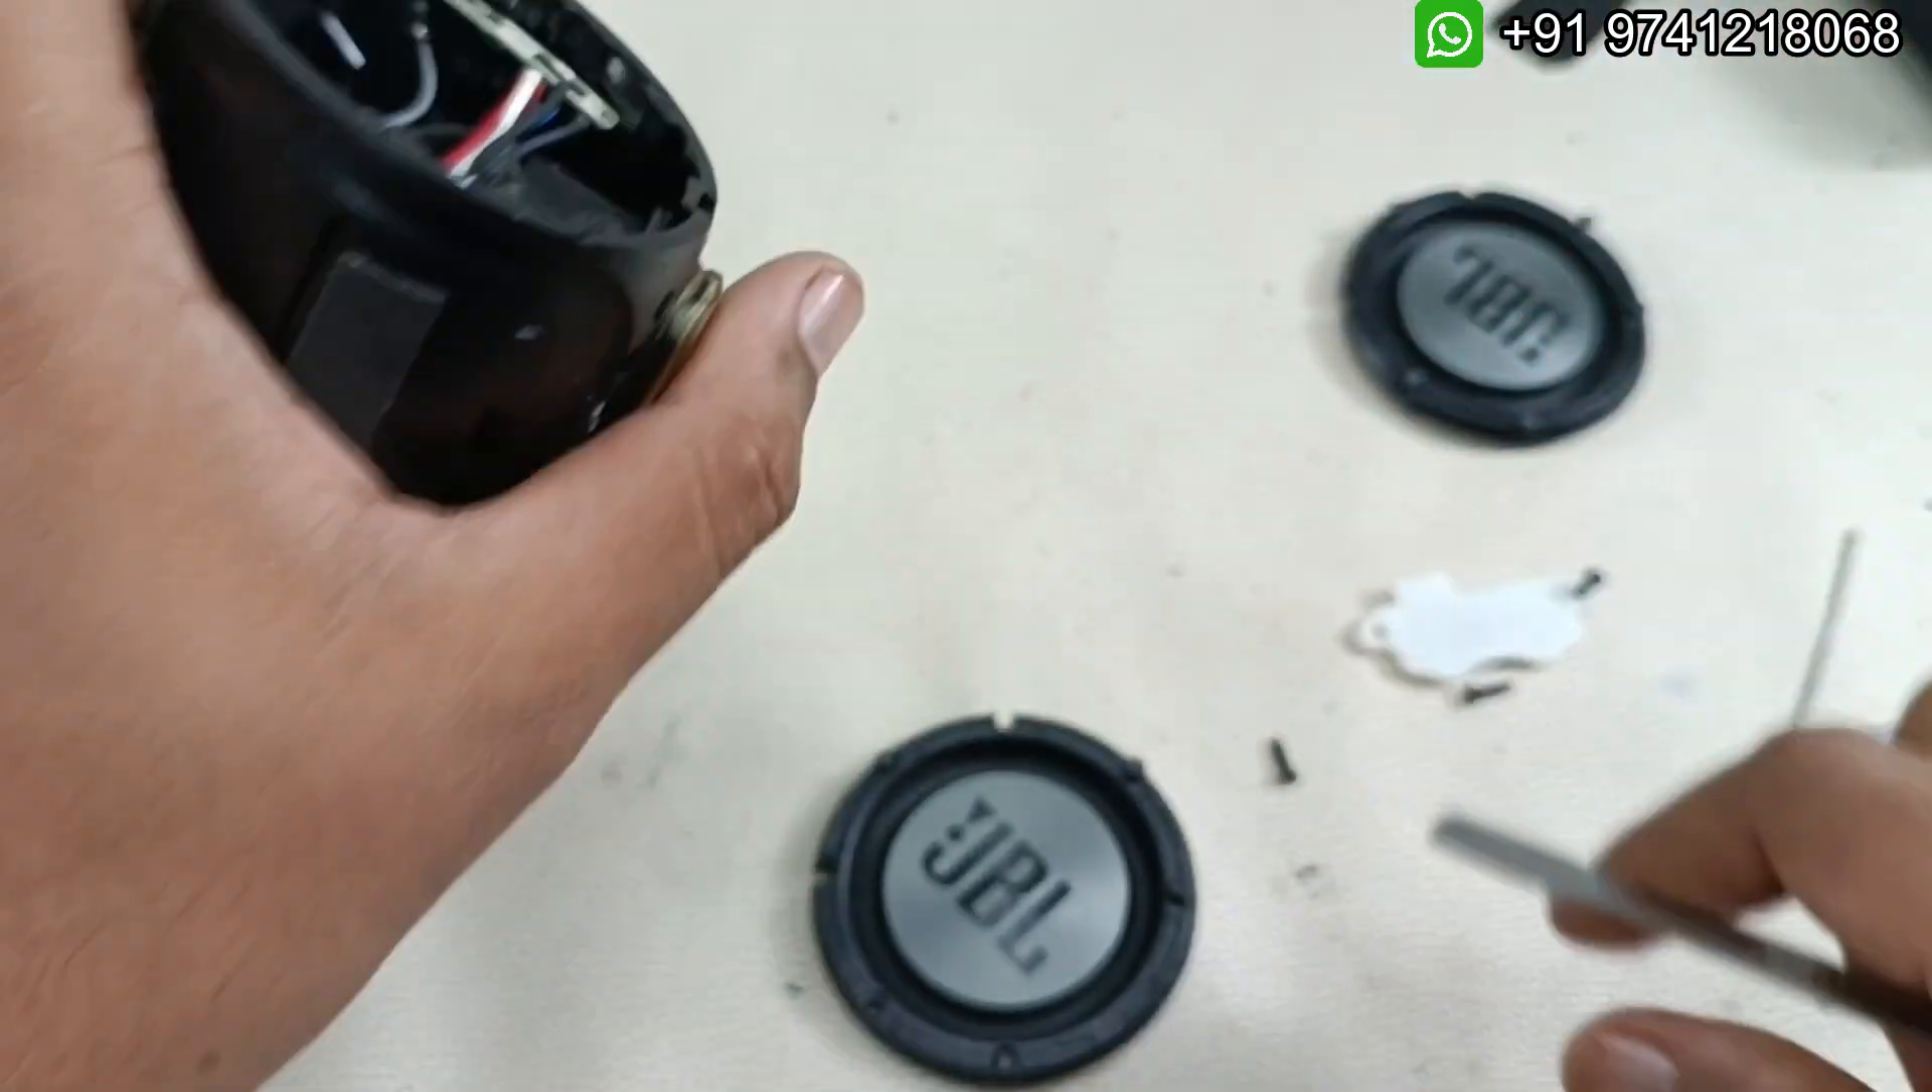Without any damage we have removed the base radiators.